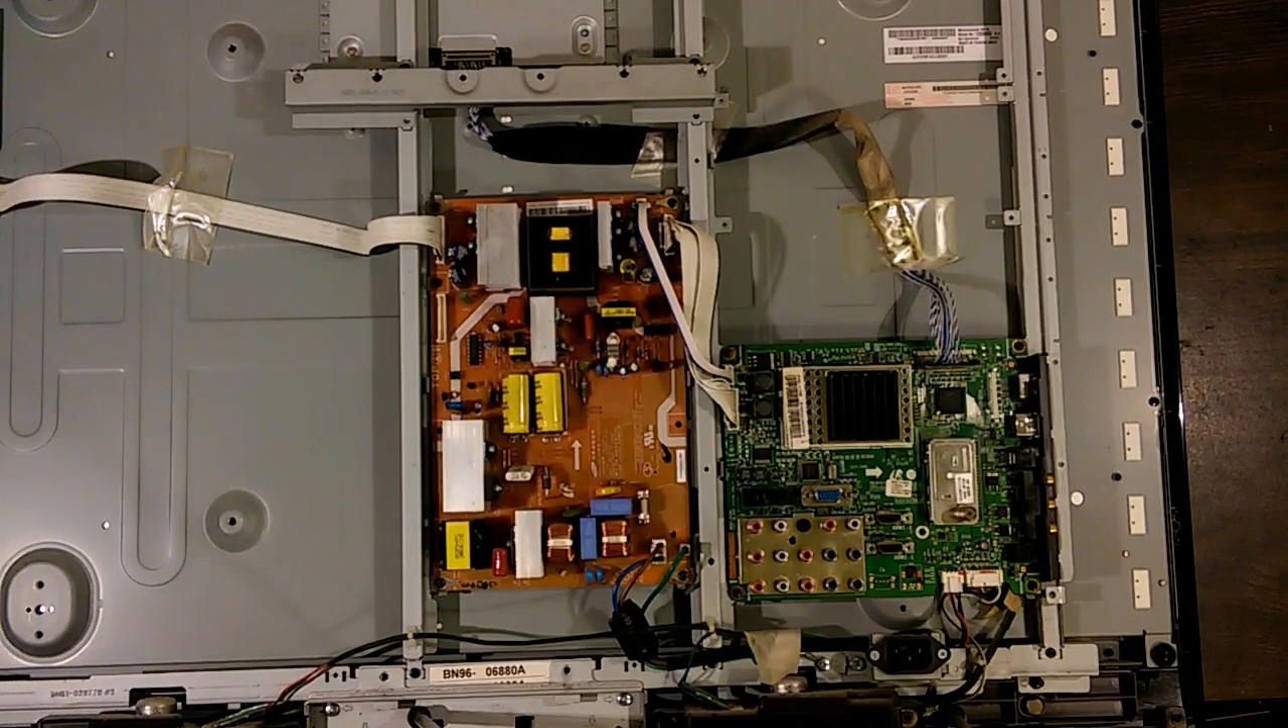Now the power supply board has been put back in.